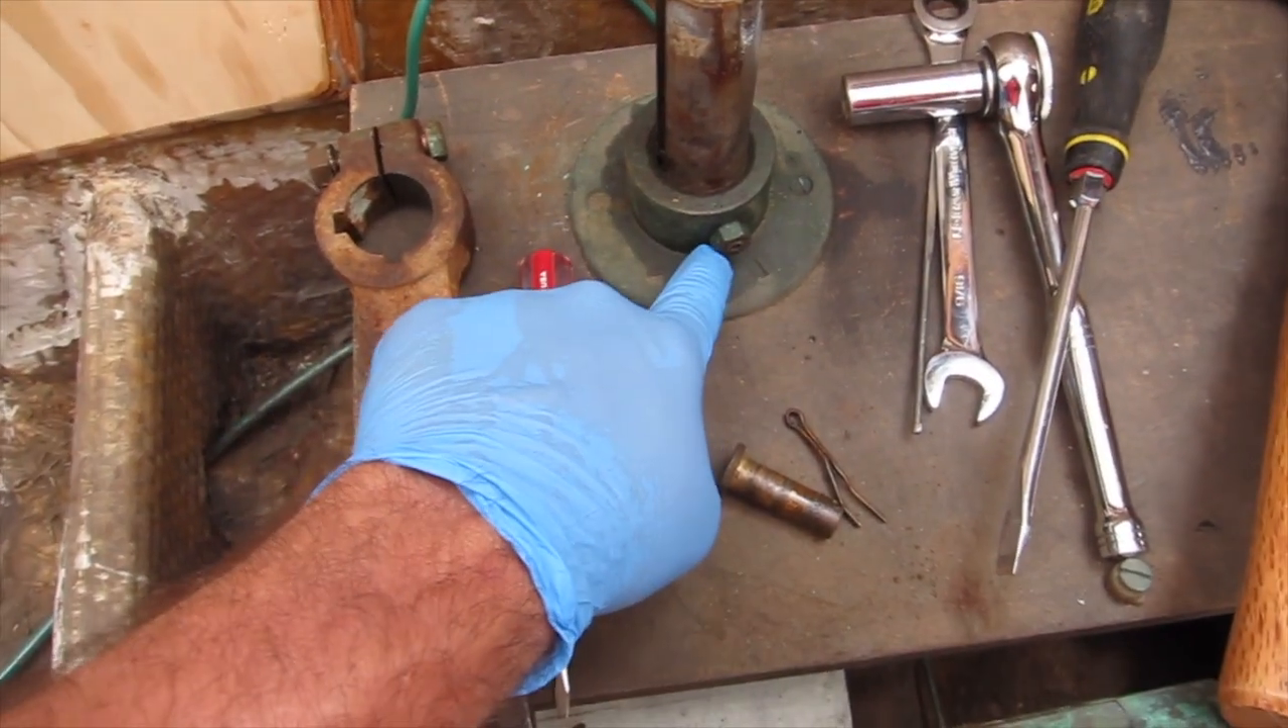I still have to take this collar off.